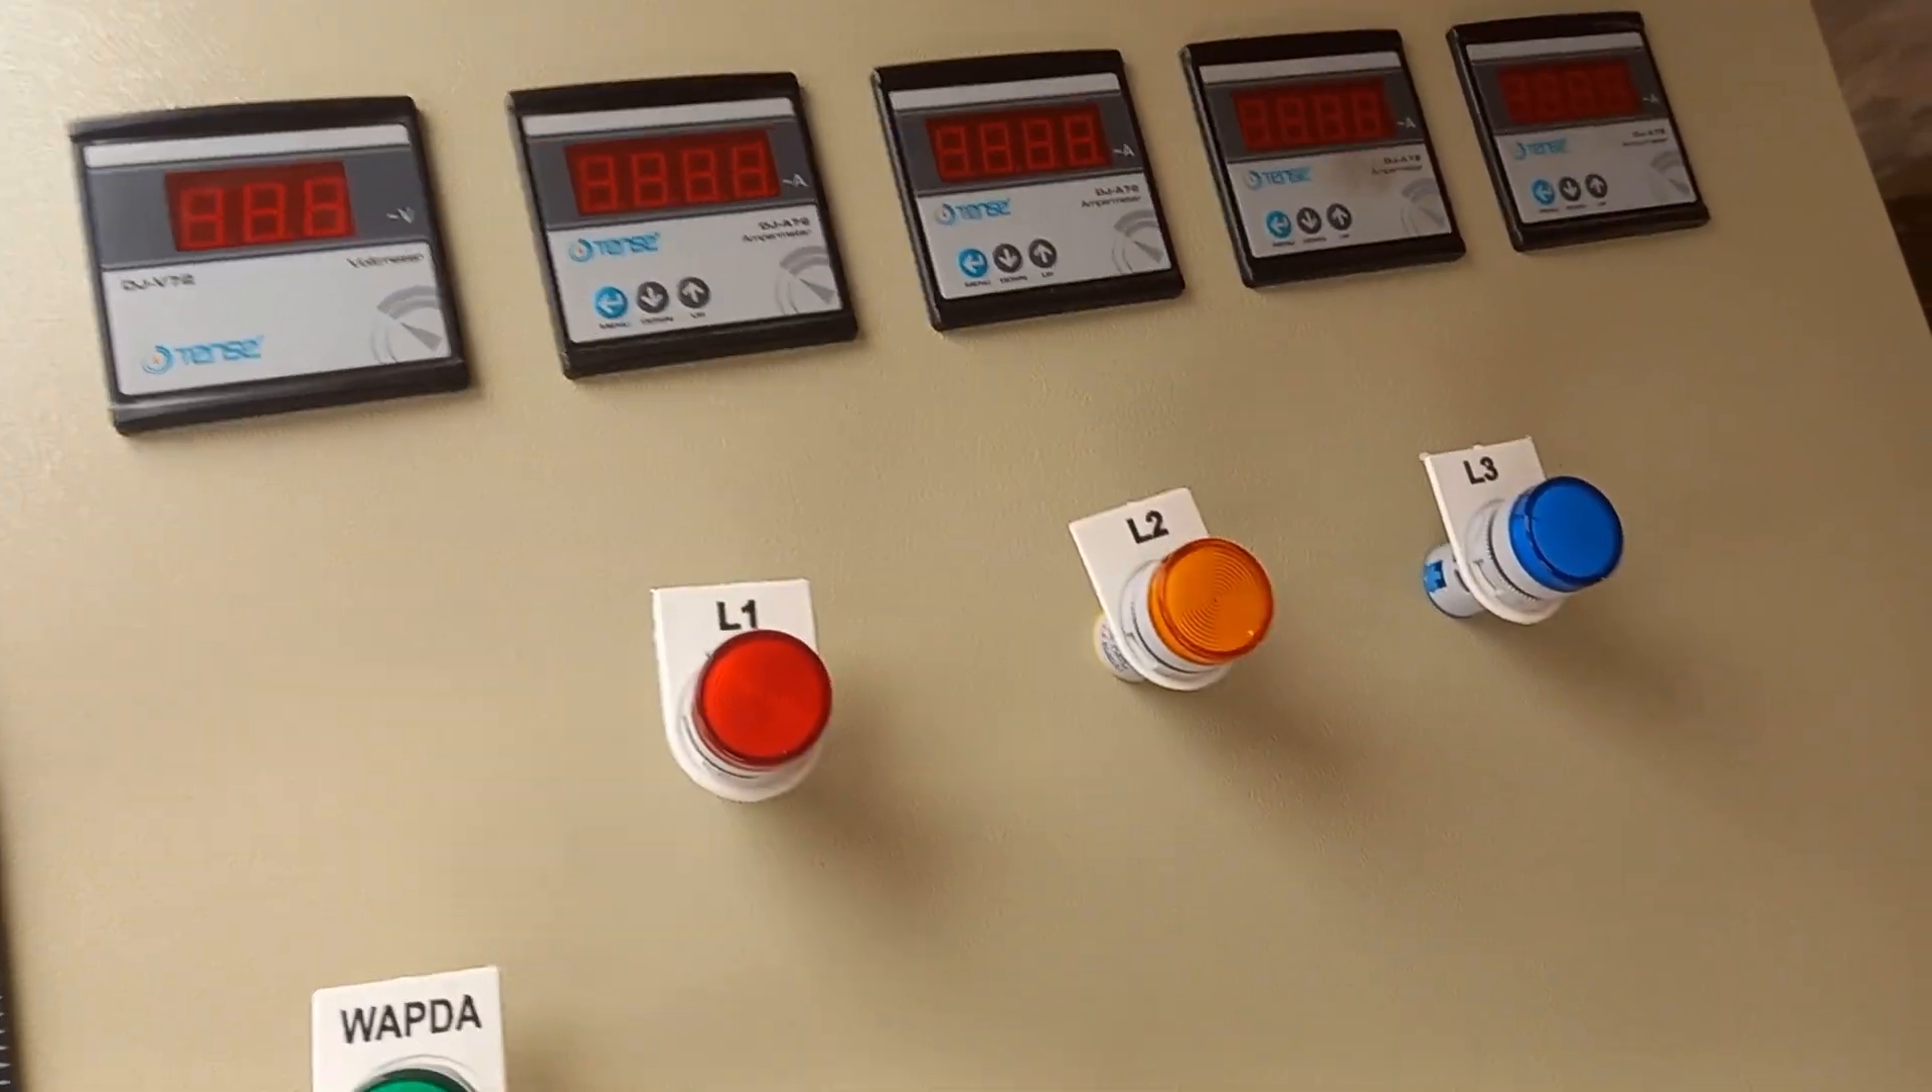یہ باقی تین امپیر میٹر ہیں جو میں نے ان کو فکس کر دیا ہے۔